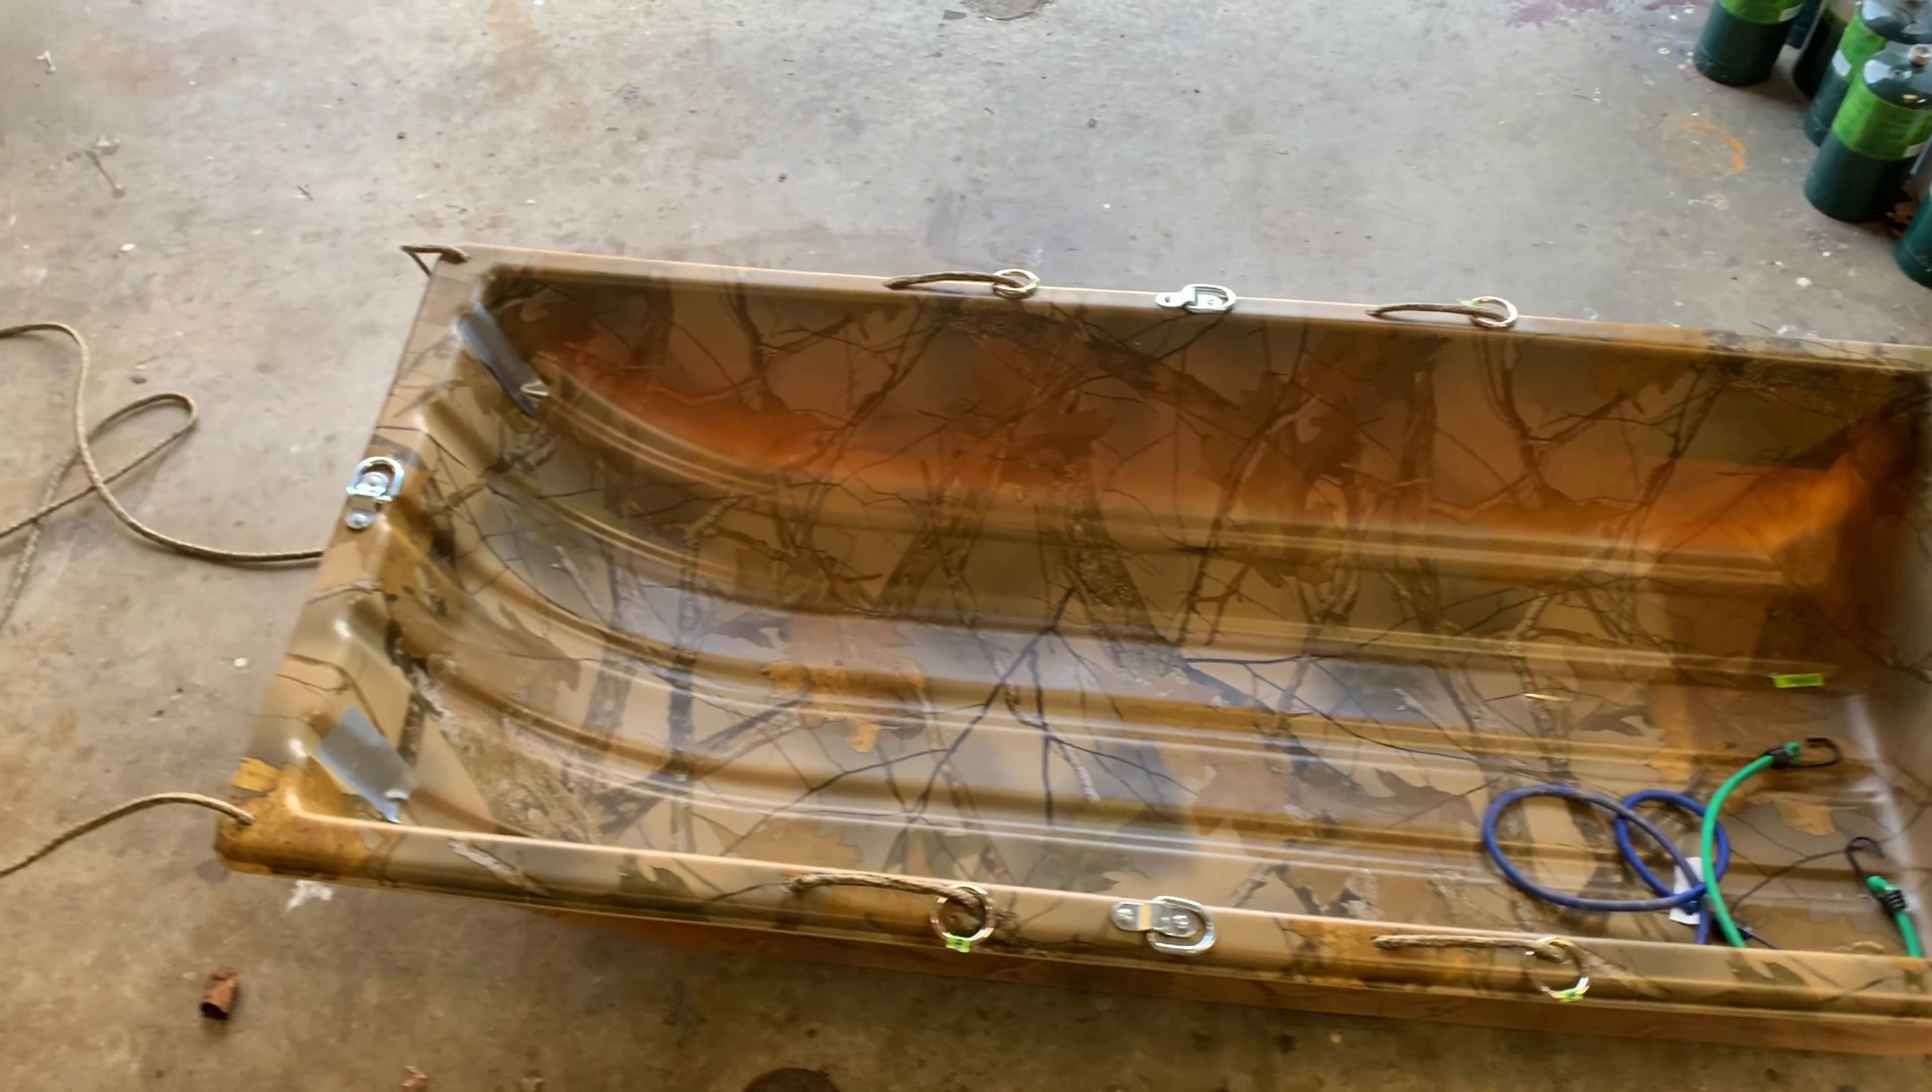So here's the finished product. I believe I gave myself enough rope. I'm not really sure, but anchor points came down nice, the rope system came down nice.